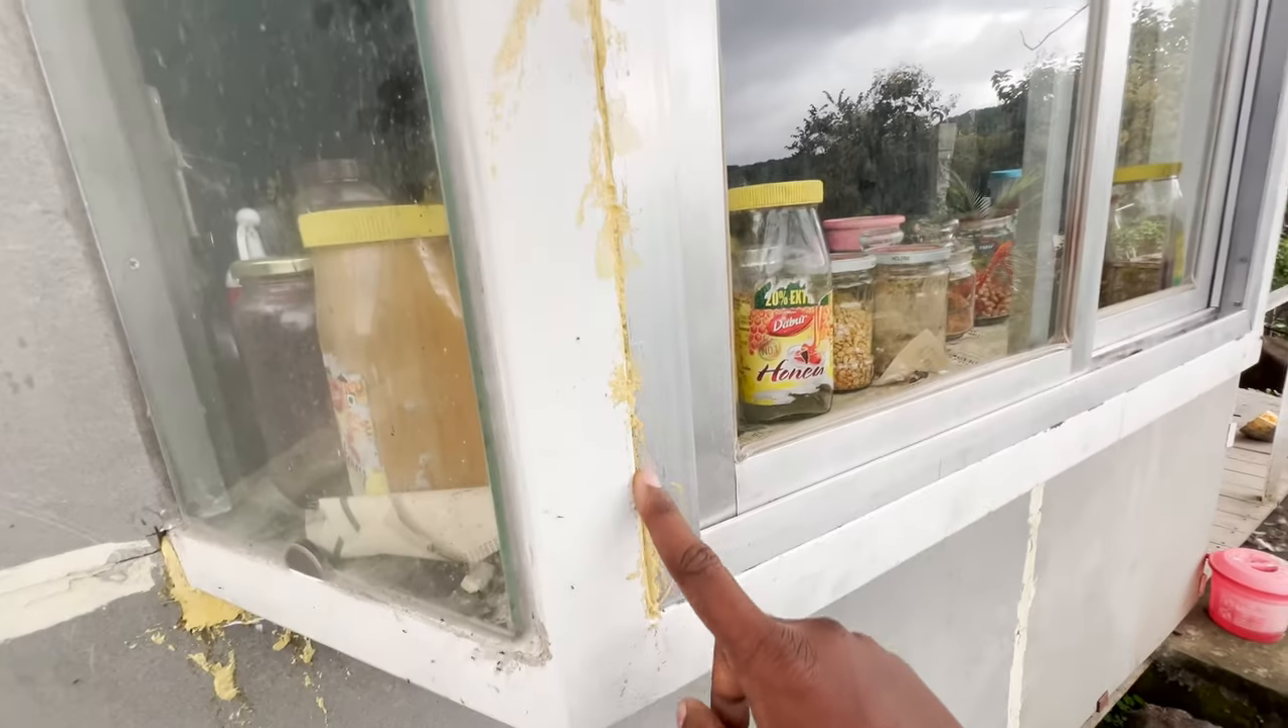Now it's totally weatherproof and there's noise isolation as well and here wherever there was gap I put some polyurethane foam that kind of expands and then you cut it off because I have to do a total painting.